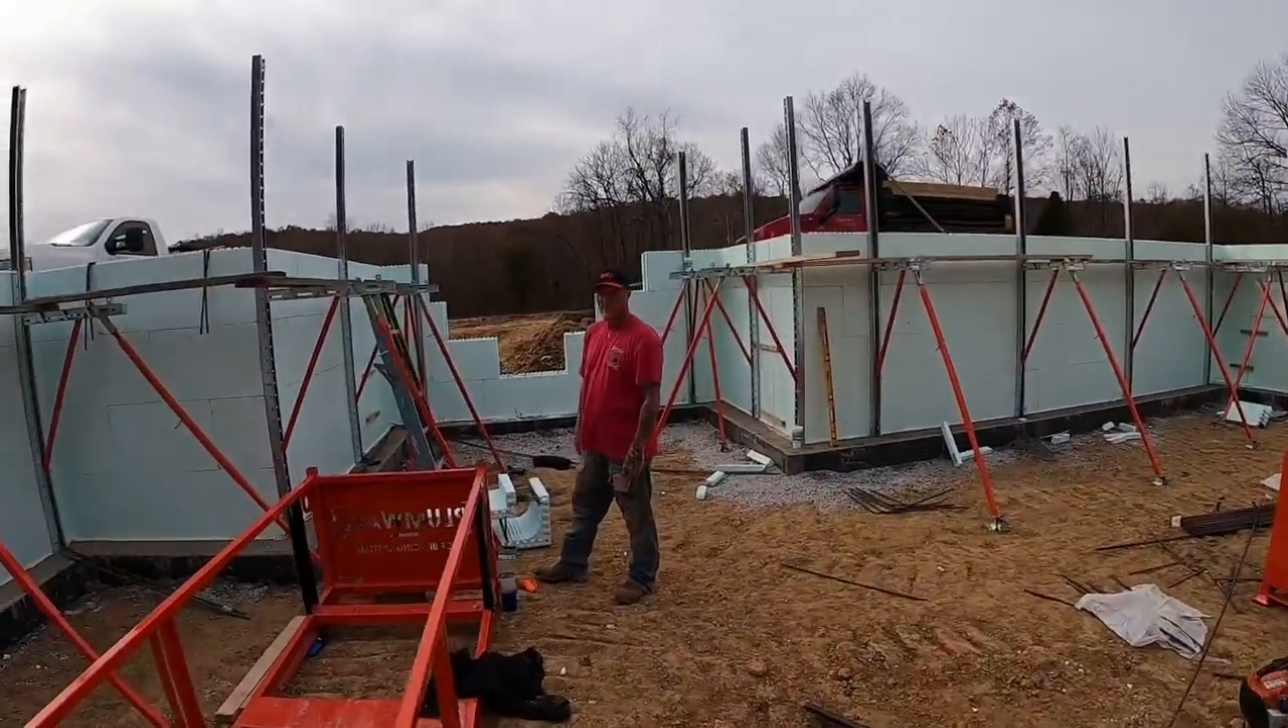There's what she looks like after we got all the braces up. I wasn't here for most of them.